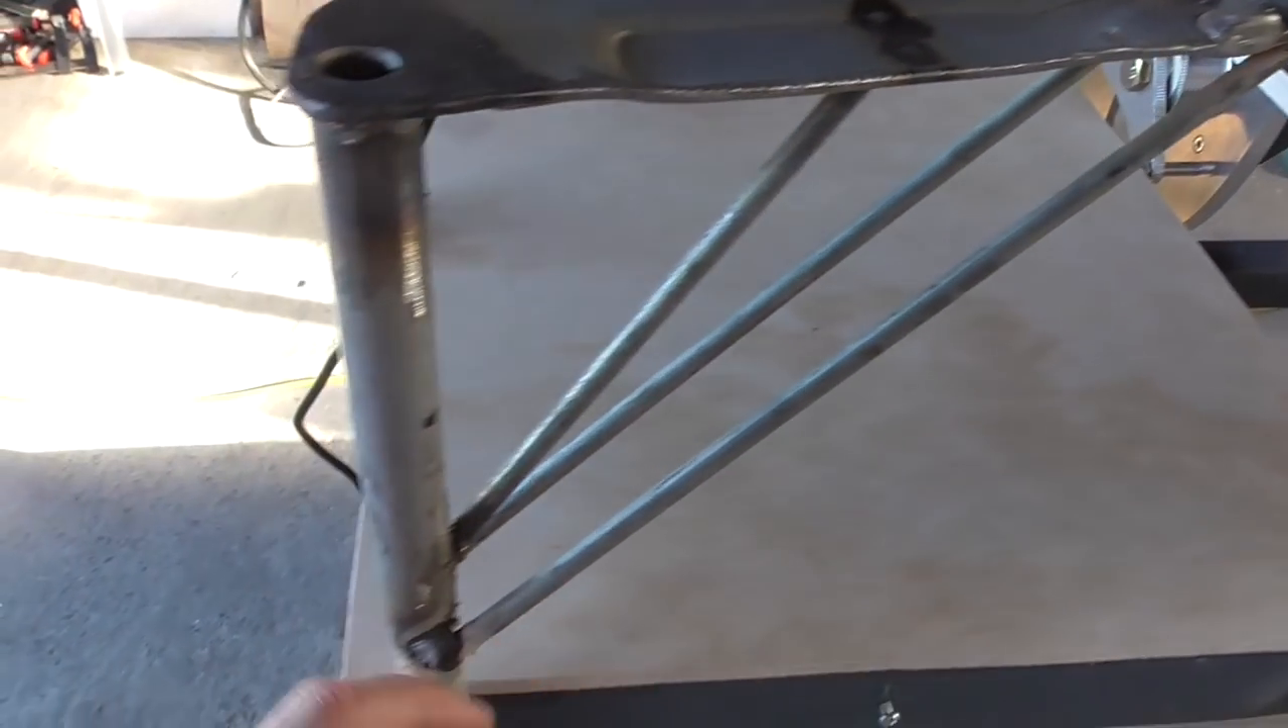And it didn't really have much resistance at all to that That twisting and it was looking a bit weak there, so I put a couple more struts on the sides To connect directly from here to here.